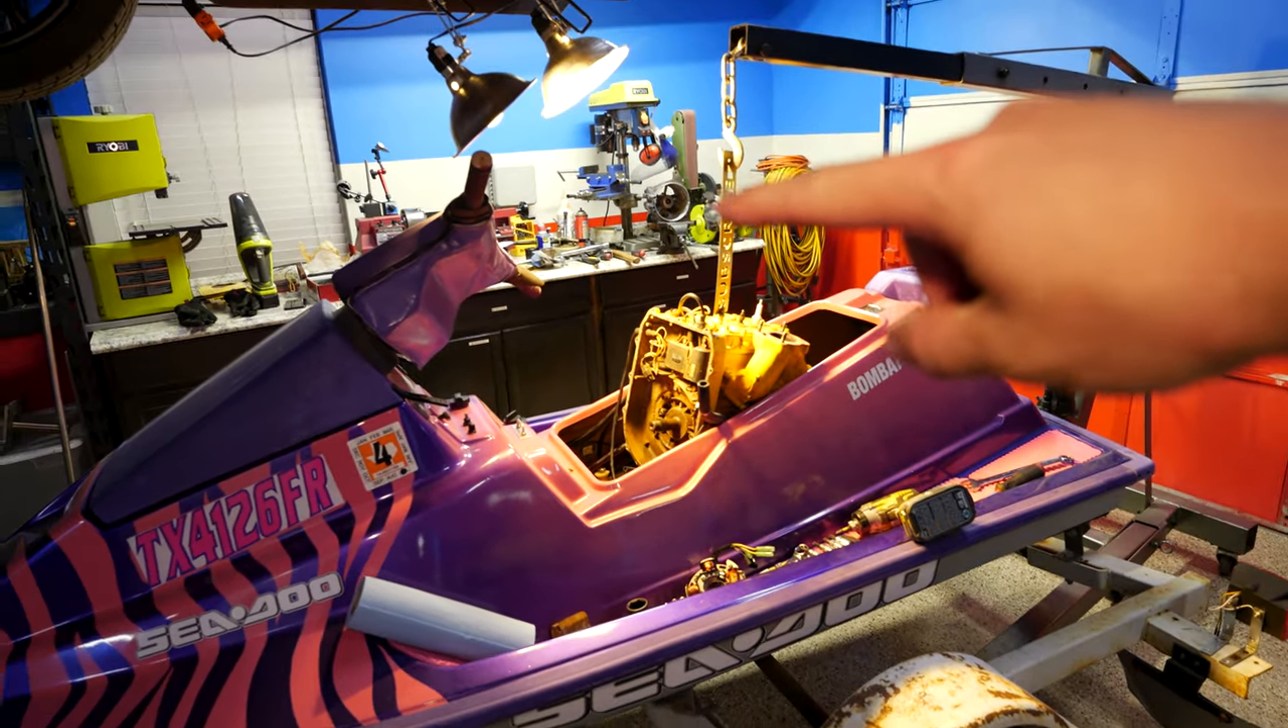I've still got to get this engine back together.